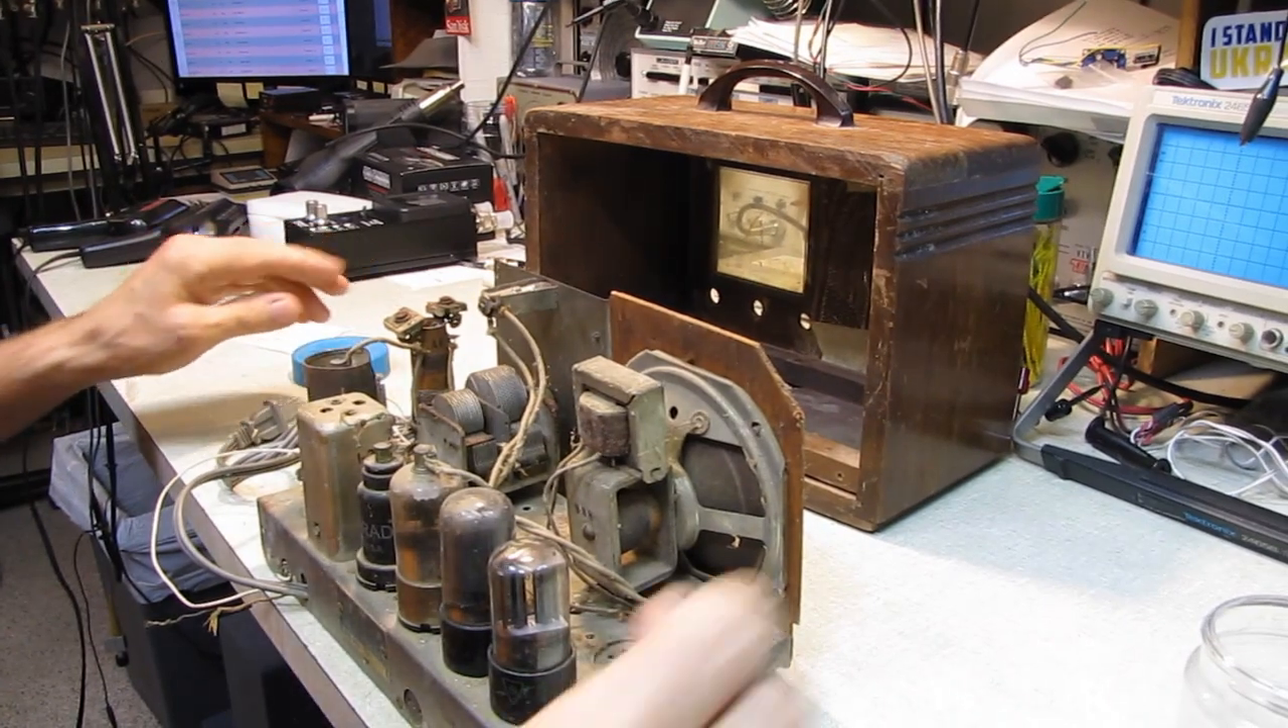All right, we've got the radio slid out of the cabinet.